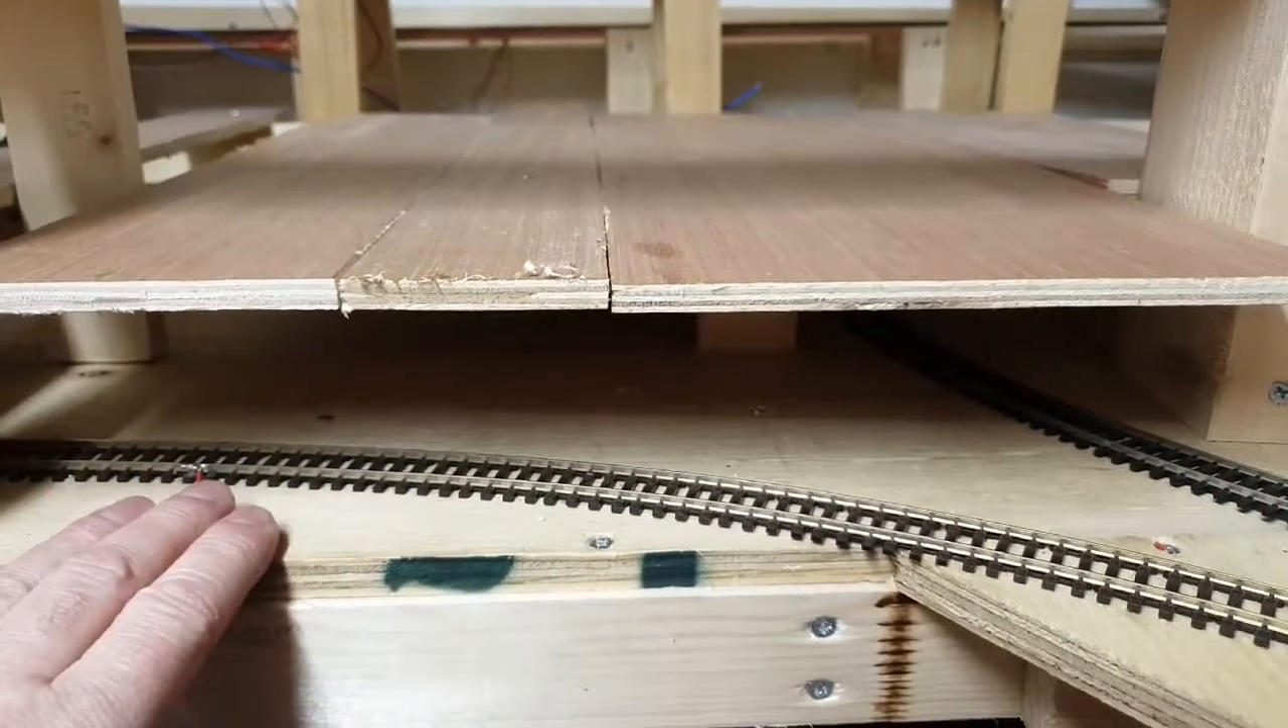I've got some covering now over the lower level tracks.